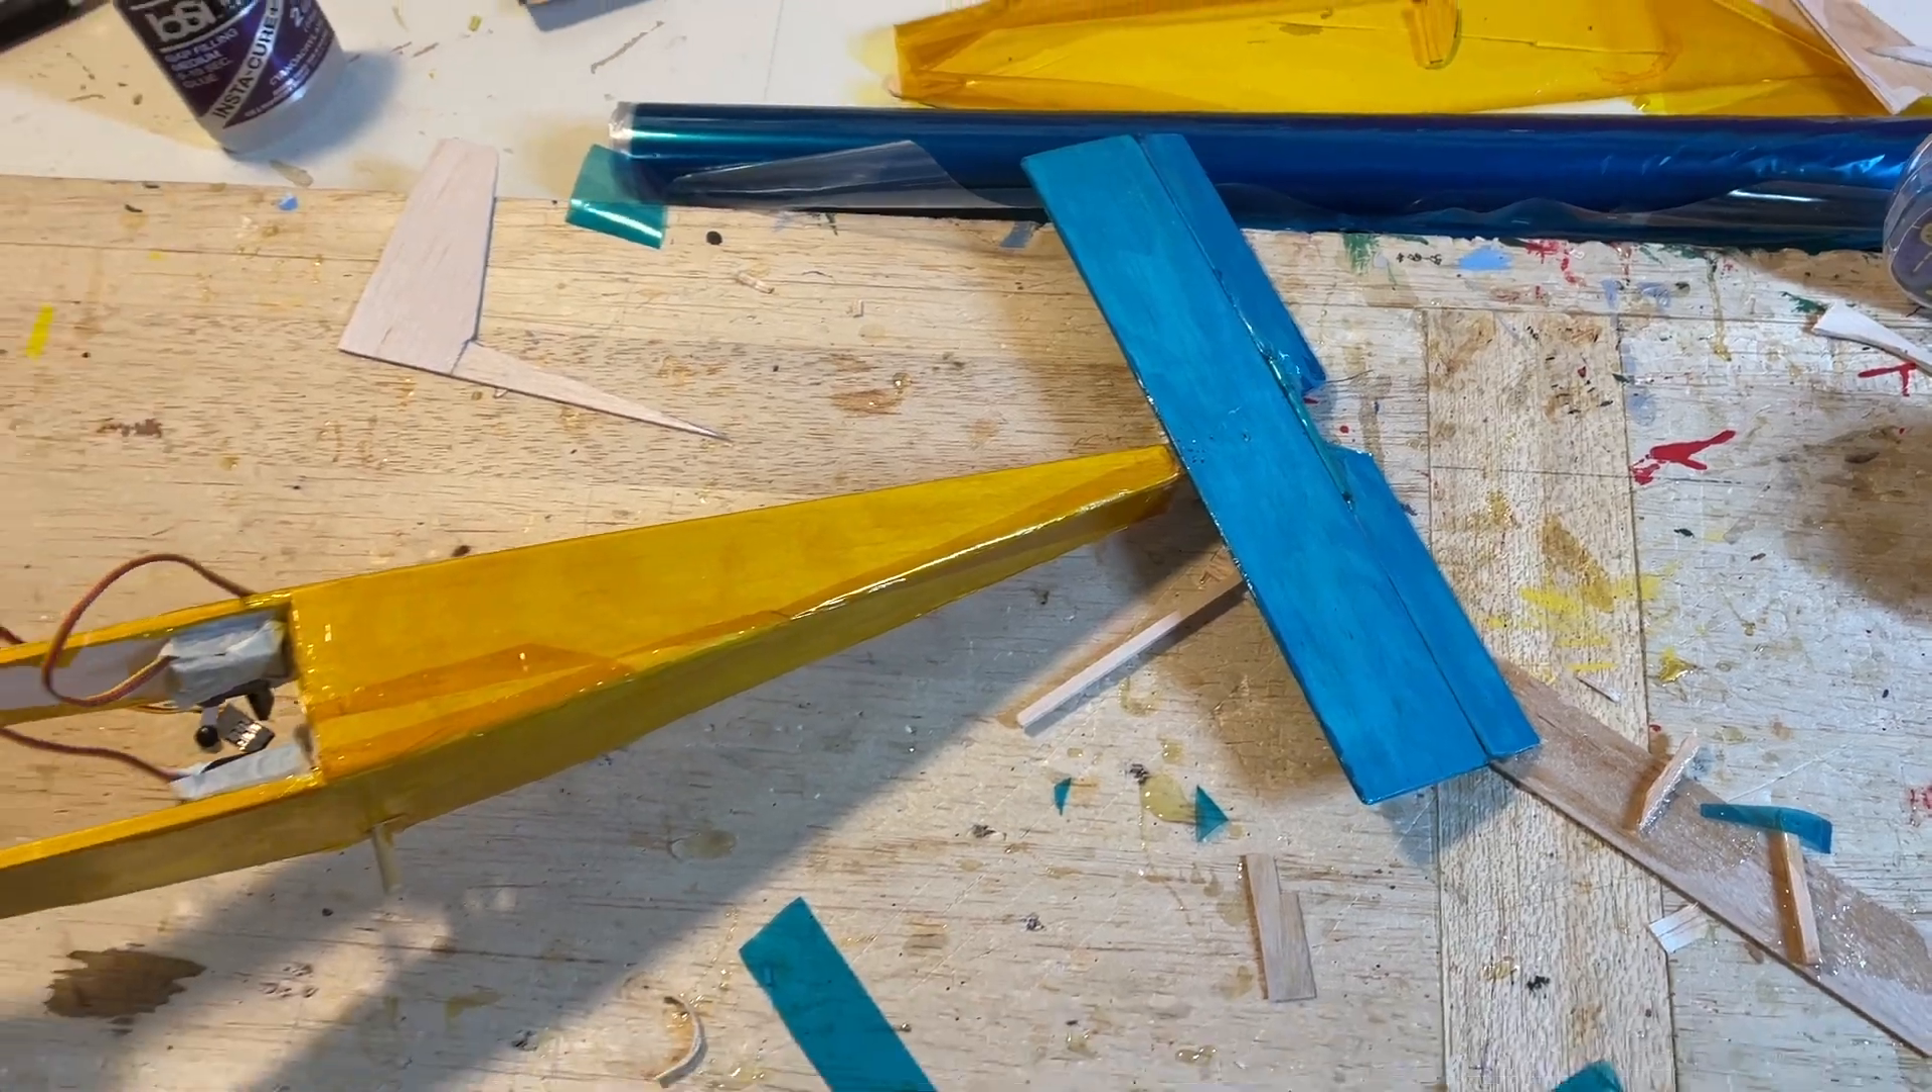And the stab and elevators are shown in place.